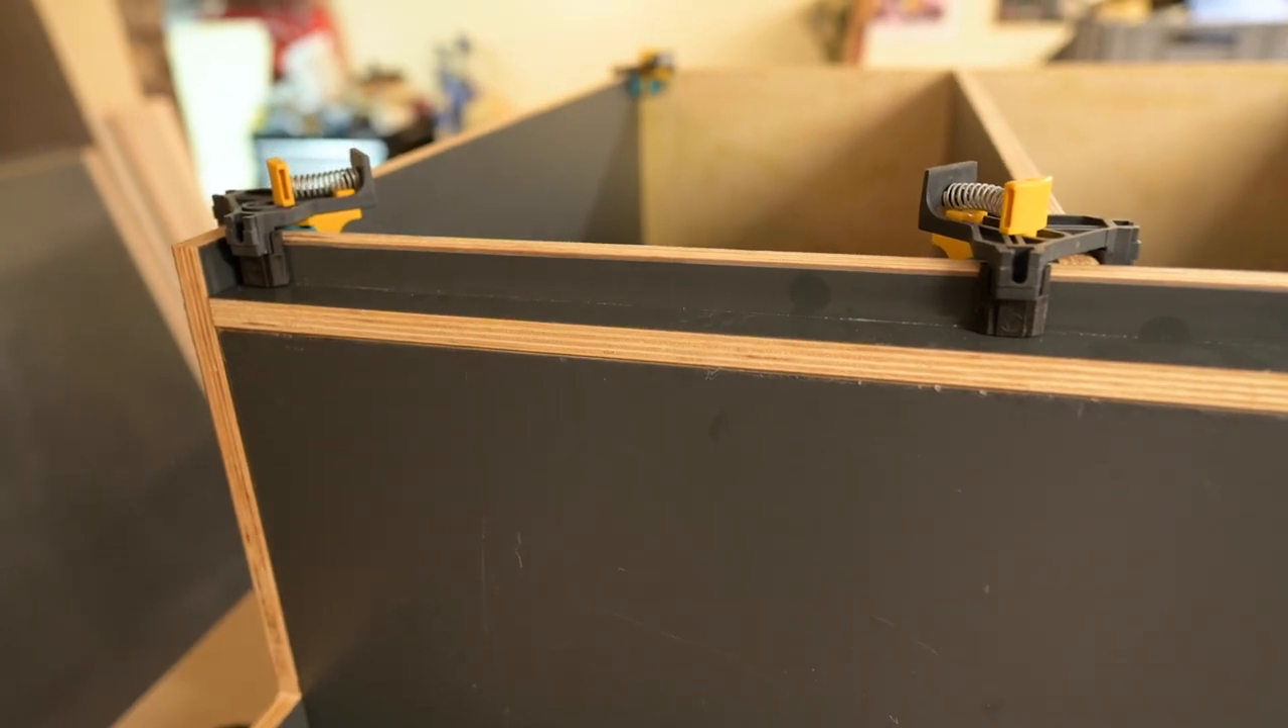Ich habe jetzt hier quasi schon den Korpus zusammengebaut.